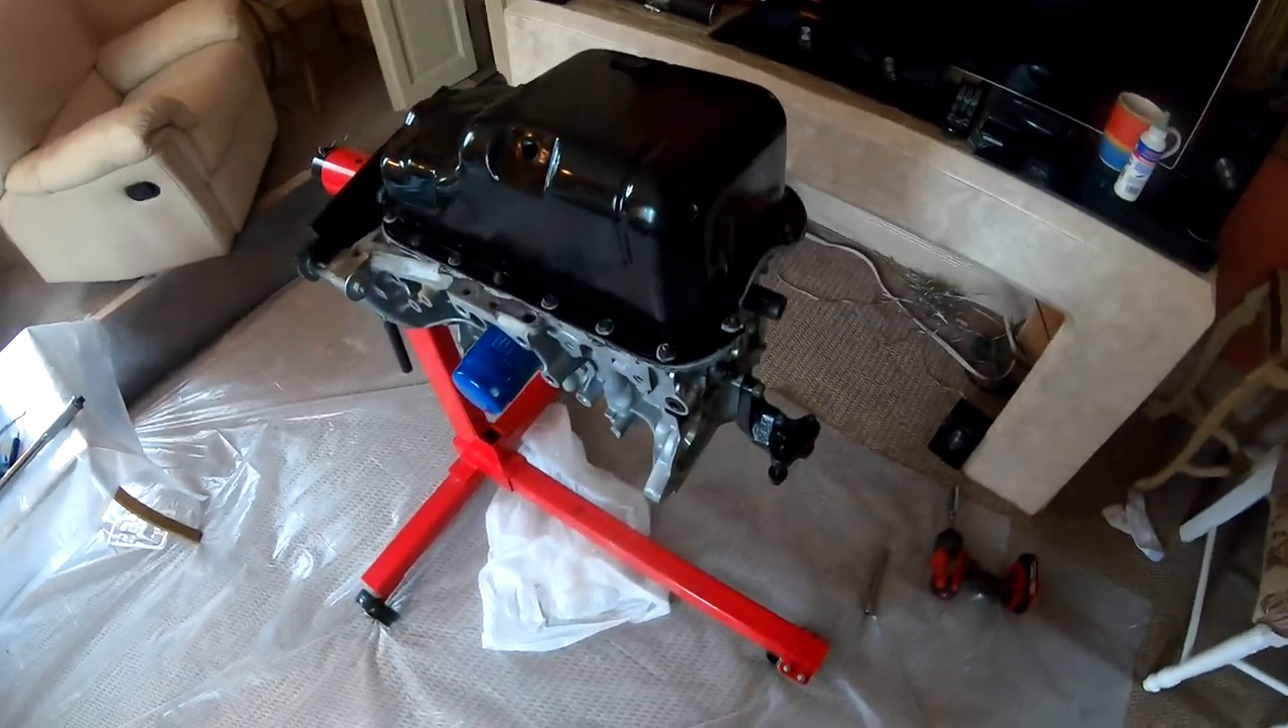Oil pan is on everything is torqued down to spec I double-checked it three times.